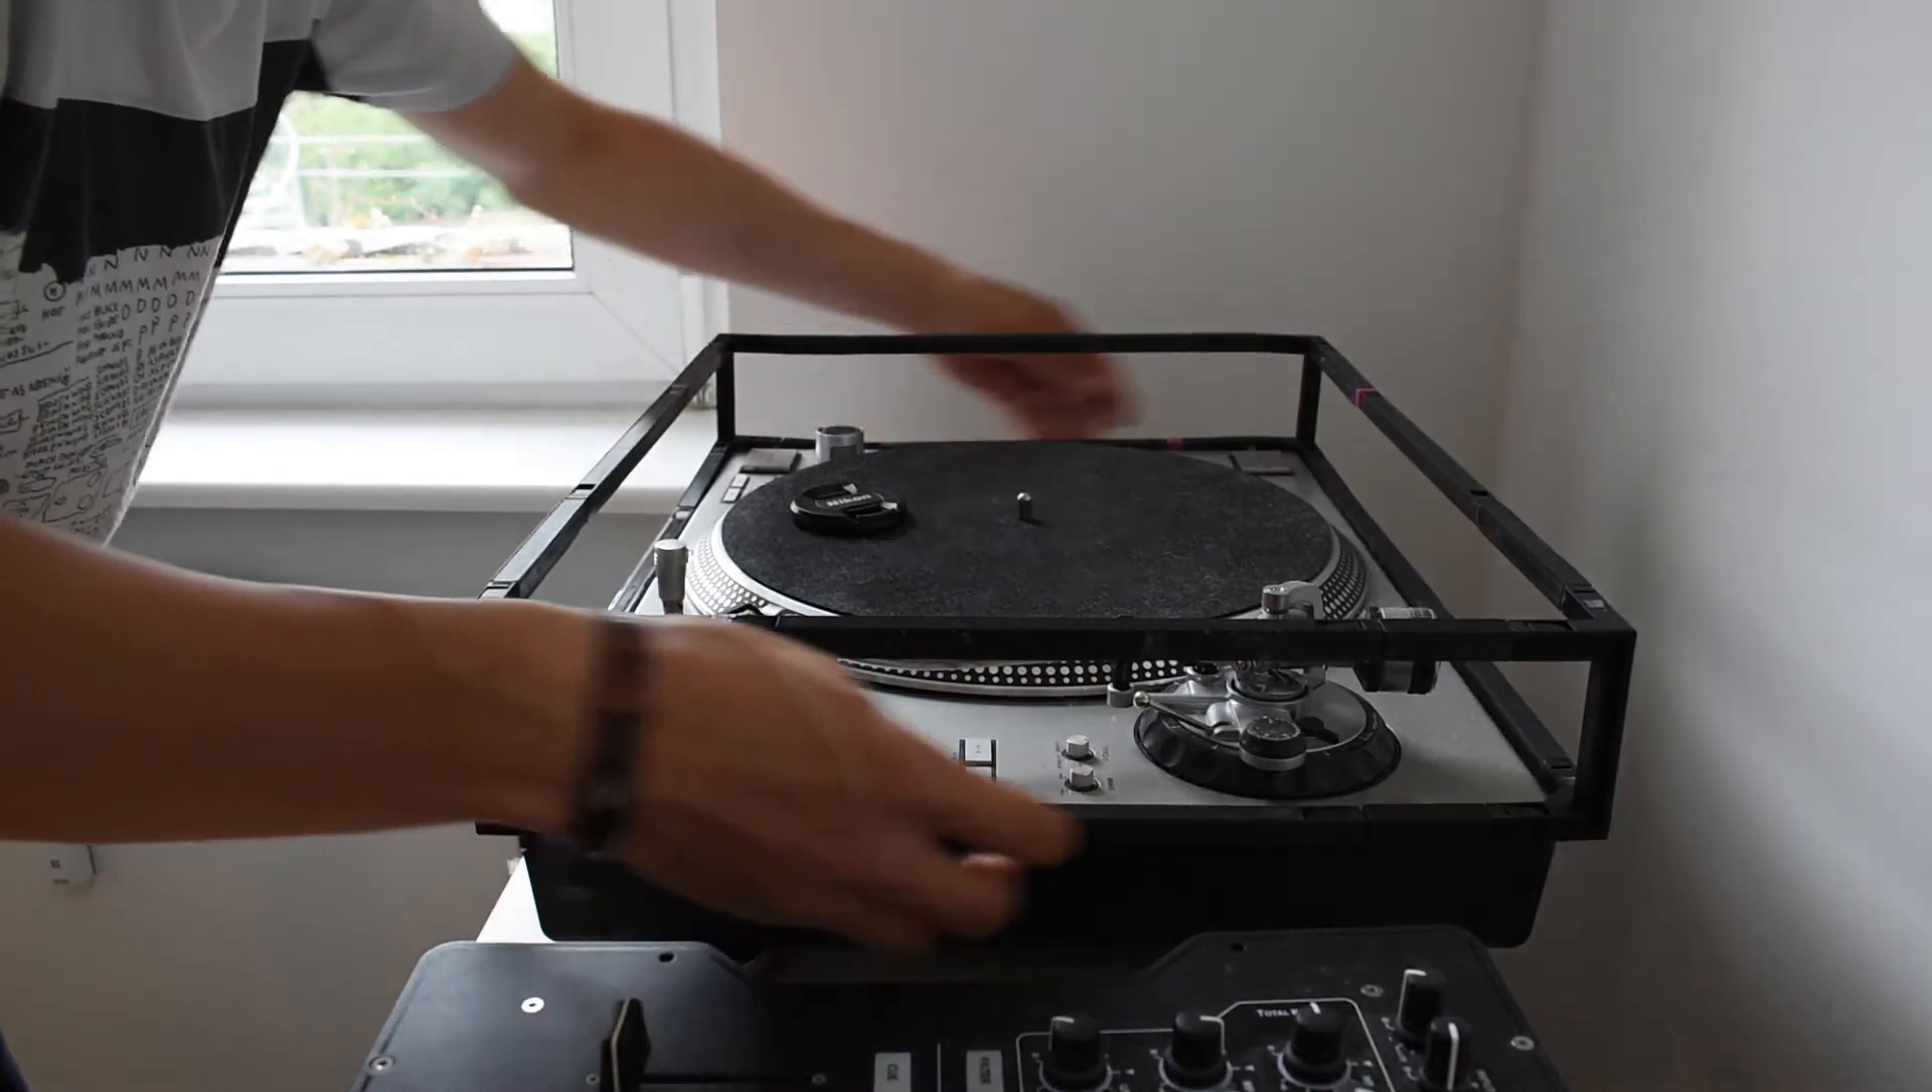All right so I just finished assembling the case or the skeleton at least.